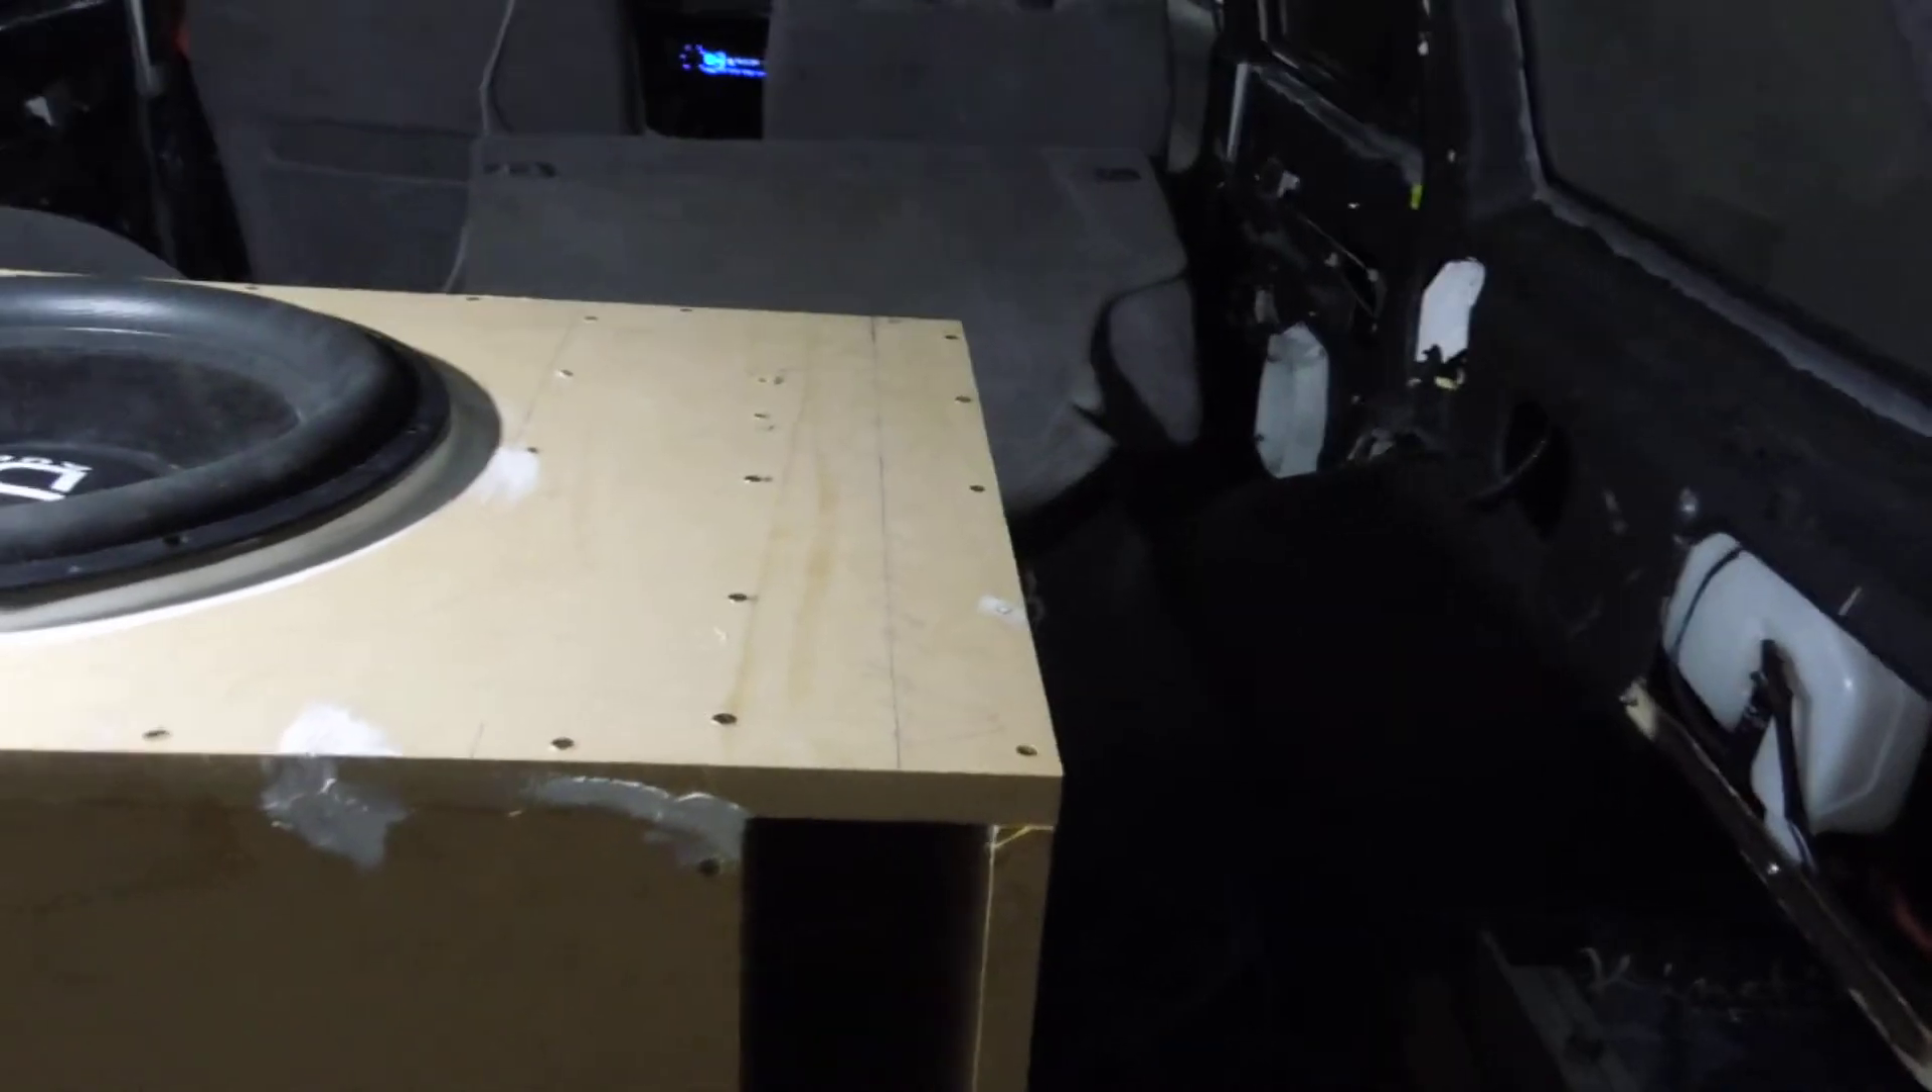We're still putting the interior back in because we're still modifying quite a bit.